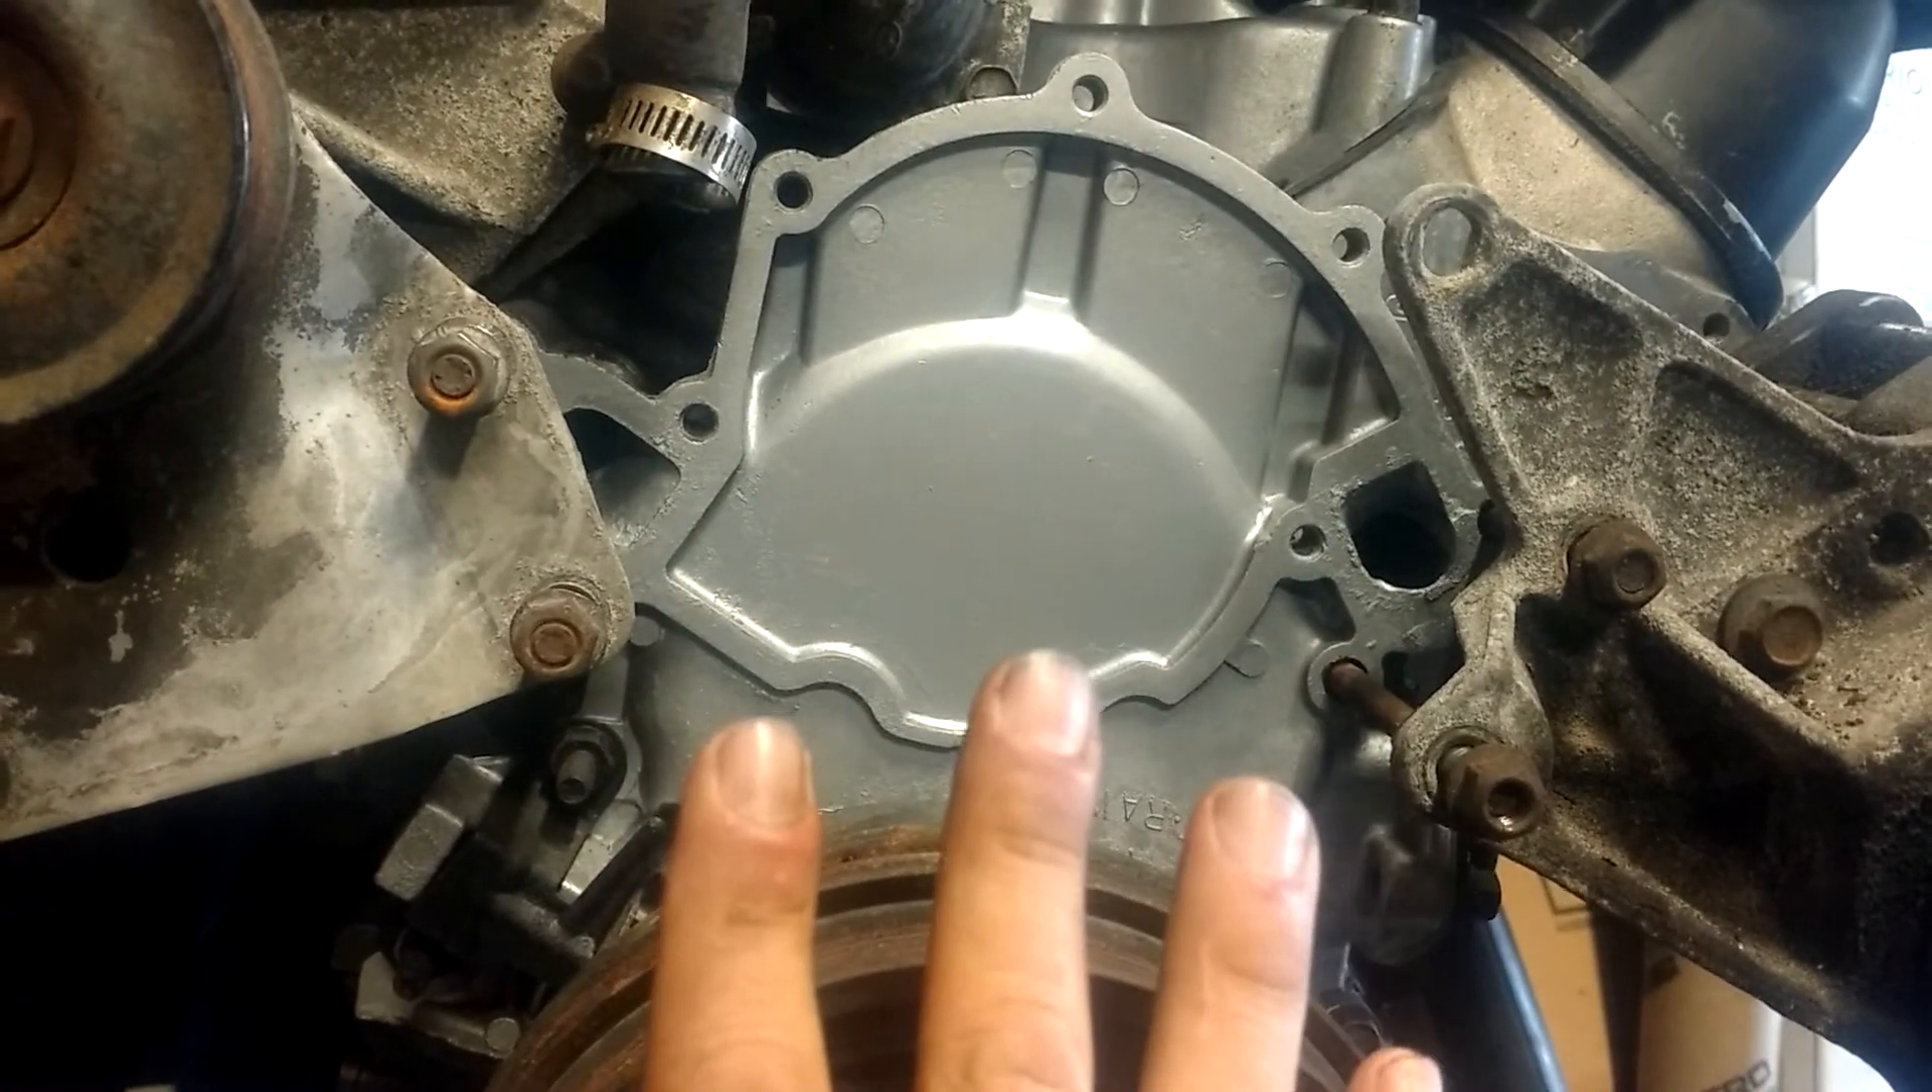But, it's standard rotation, and I'm getting, I didn't put the water pump on here, because I'm not going to use the piece of junk that came off that car.